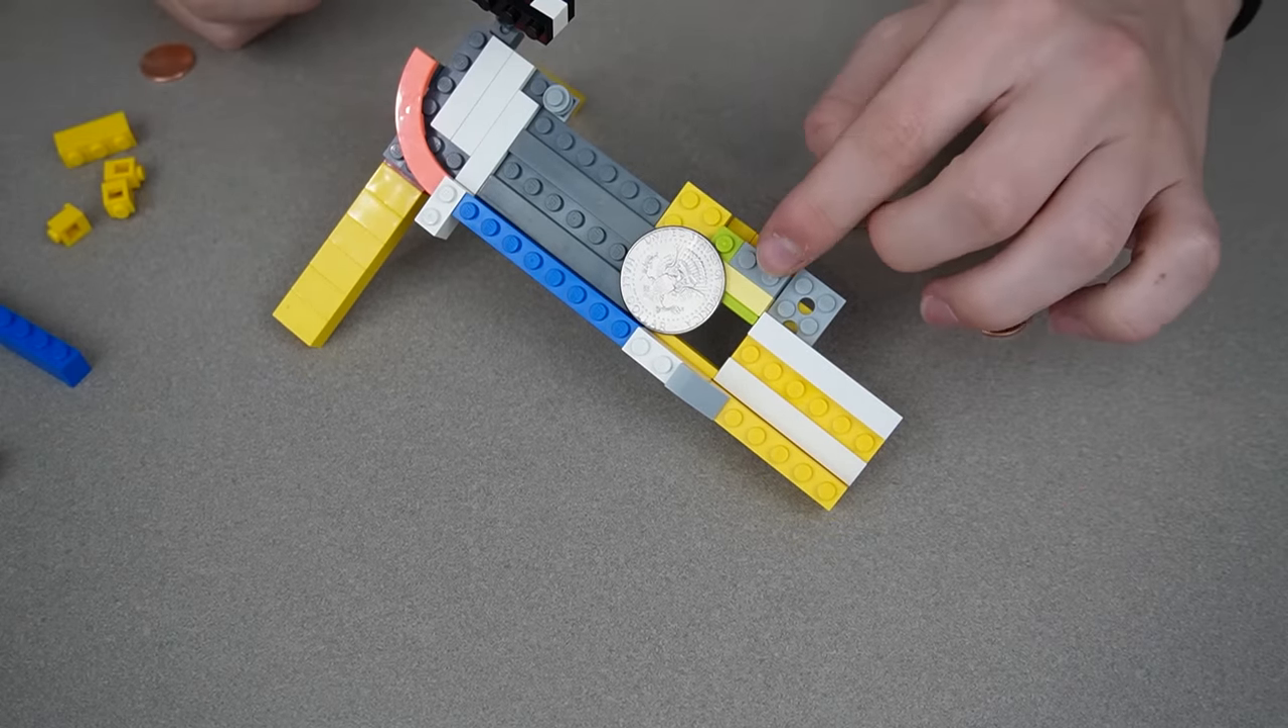So i'm wondering what this is gonna be like when it's all done but right now the bigger coins won't go all the way through because there's studs right there which that's an easy fix.